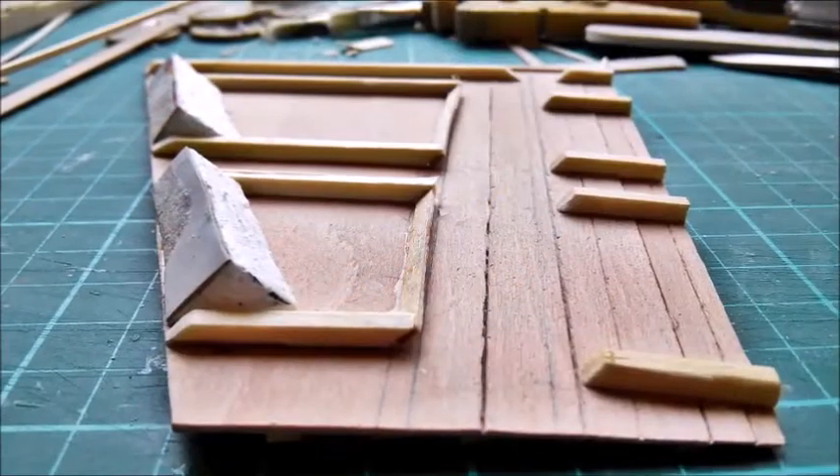Along with the roof beams I glued strips of veneer into place.